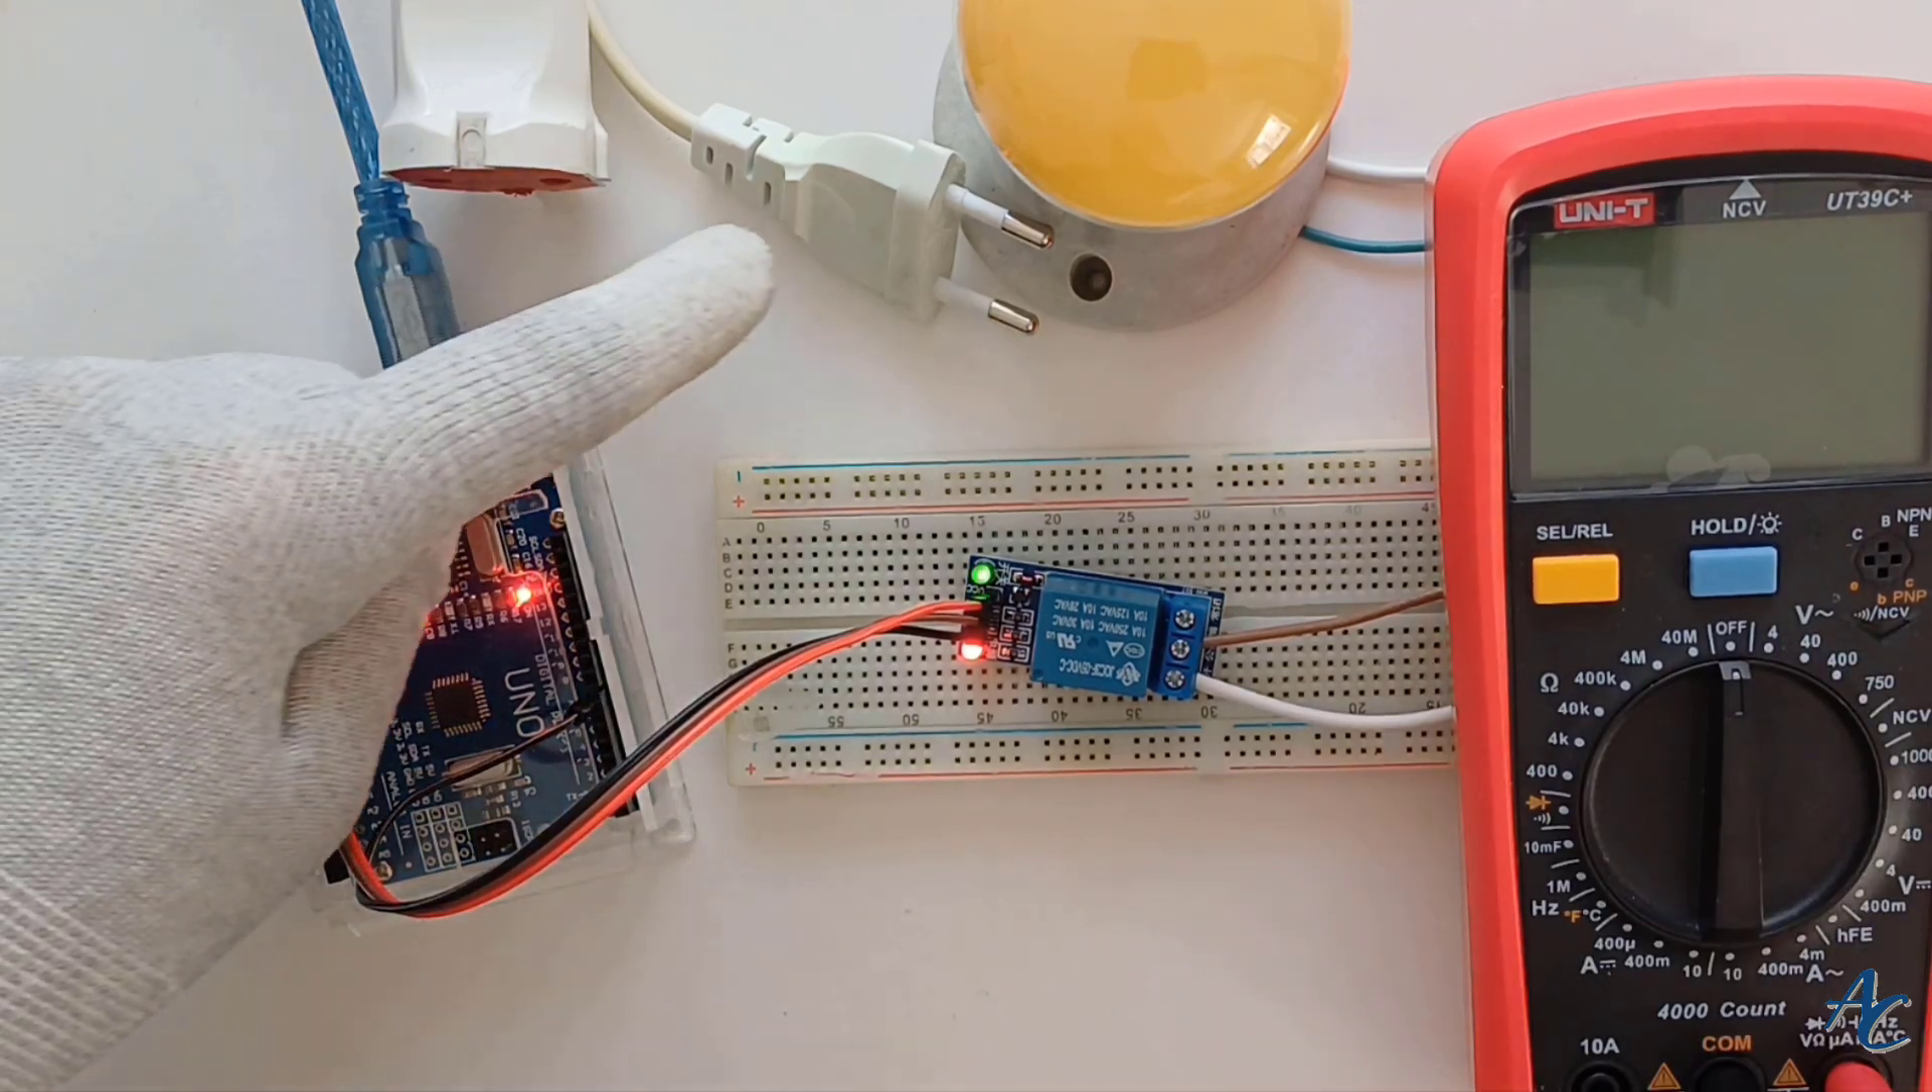Şu an elektriği bağlamadım henüz 220 volt elektriği.